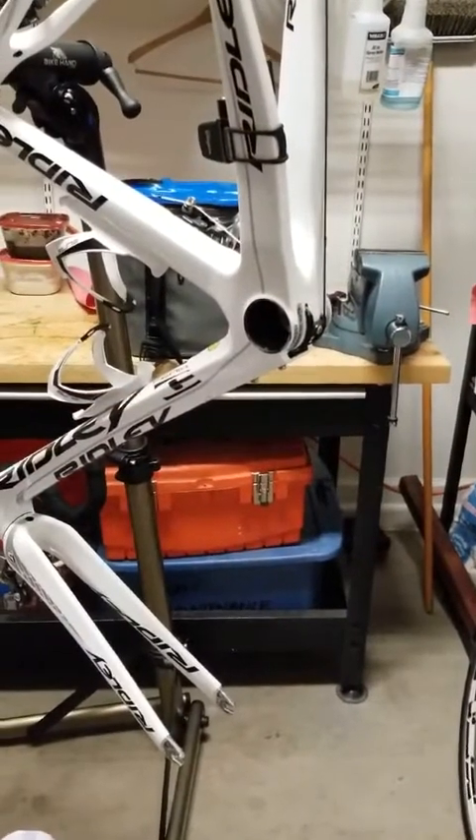Okay and as you can see Jason's already removed the bottom bracket the shell and the bearings from the frame so we're going to talk about how that was done and the tools that he needed to do that job.